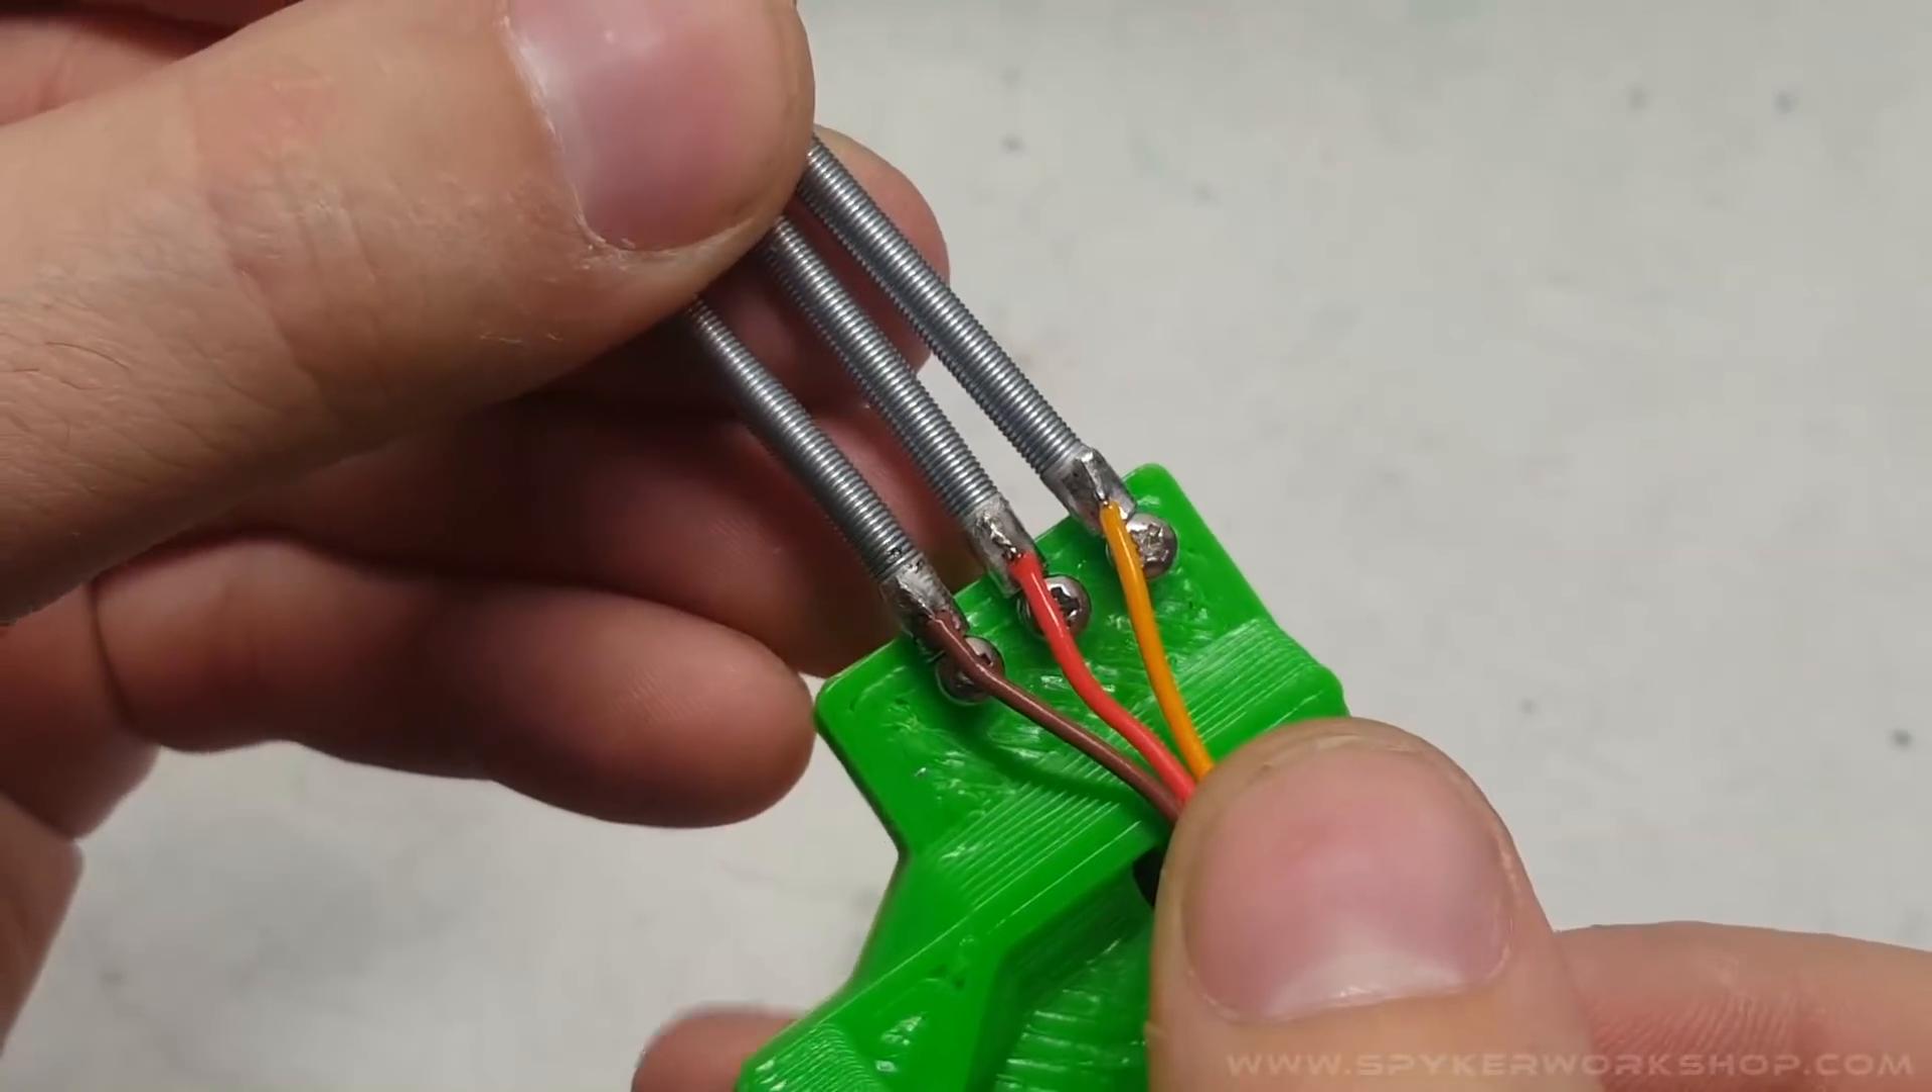So I put the wires on the top so they stay far away from each other.